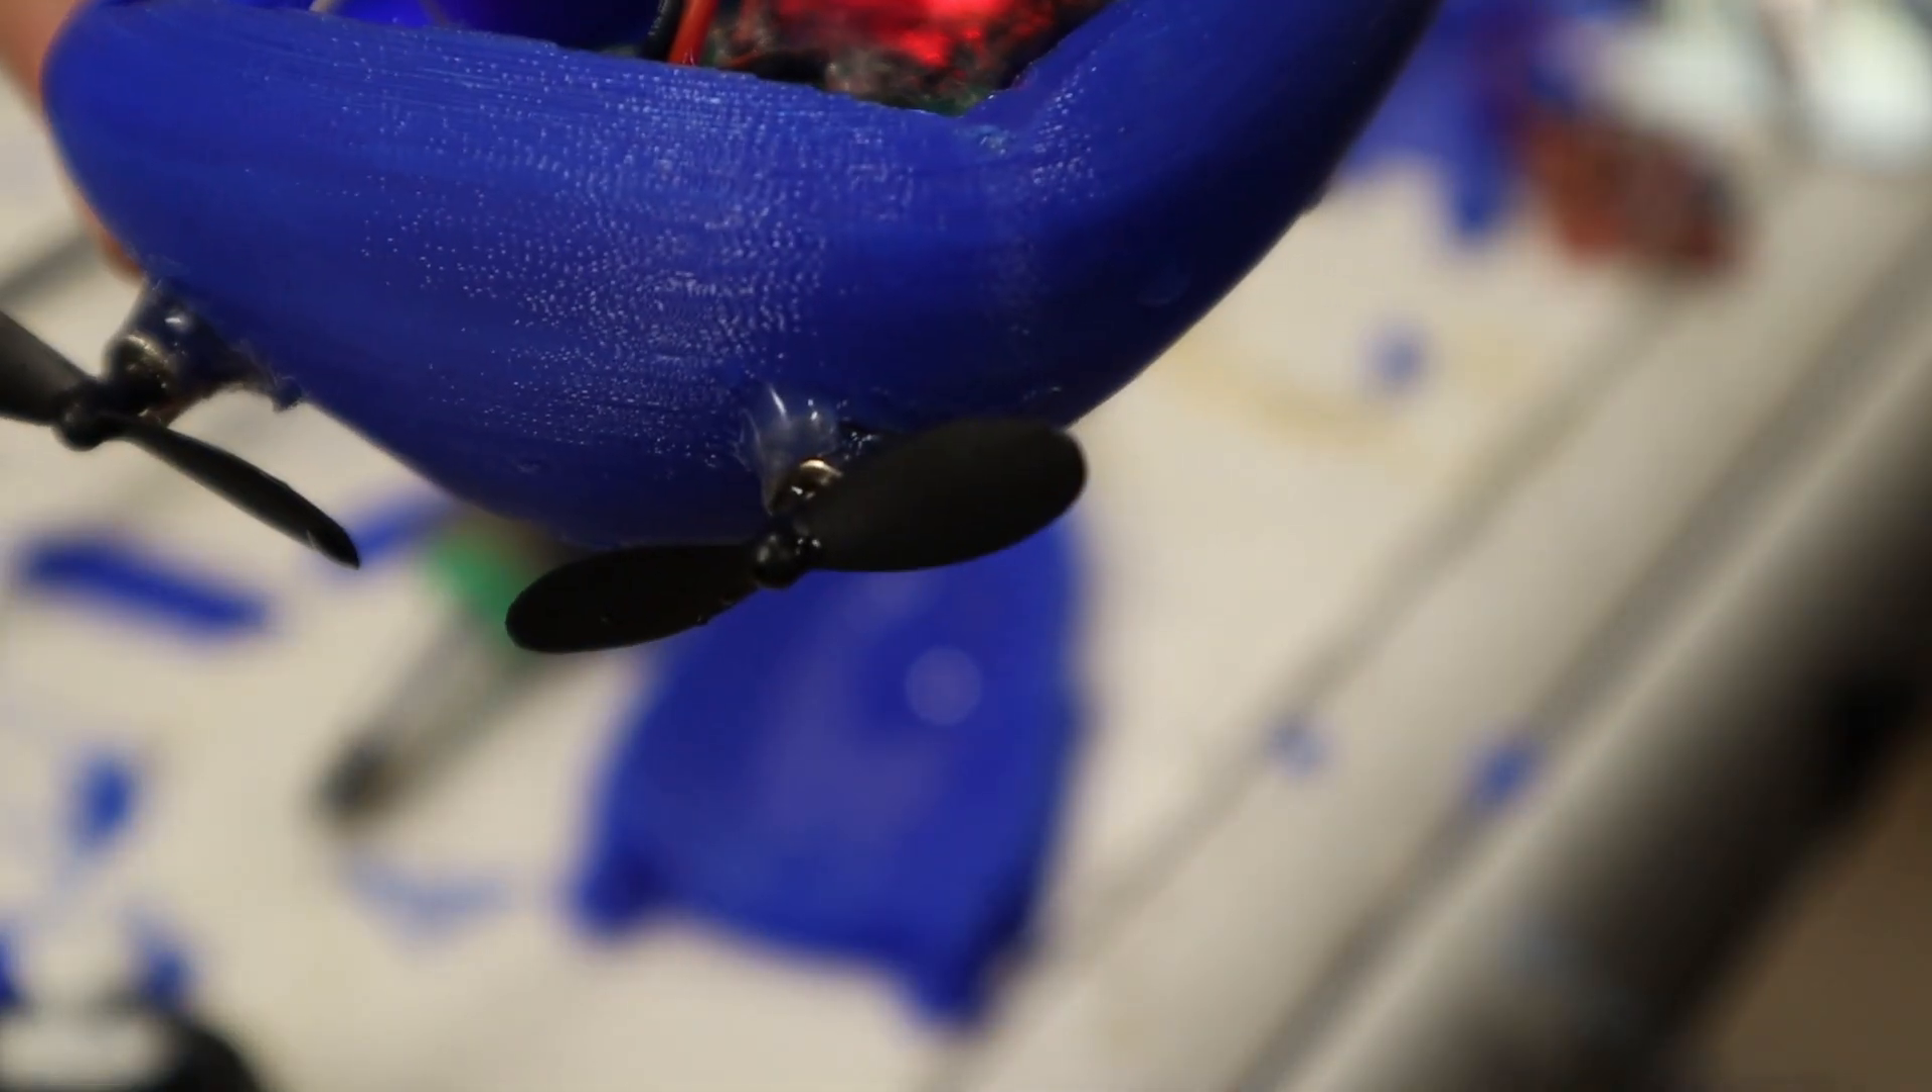But yeah, I just kind of shoved the rear two motors through the body like that.